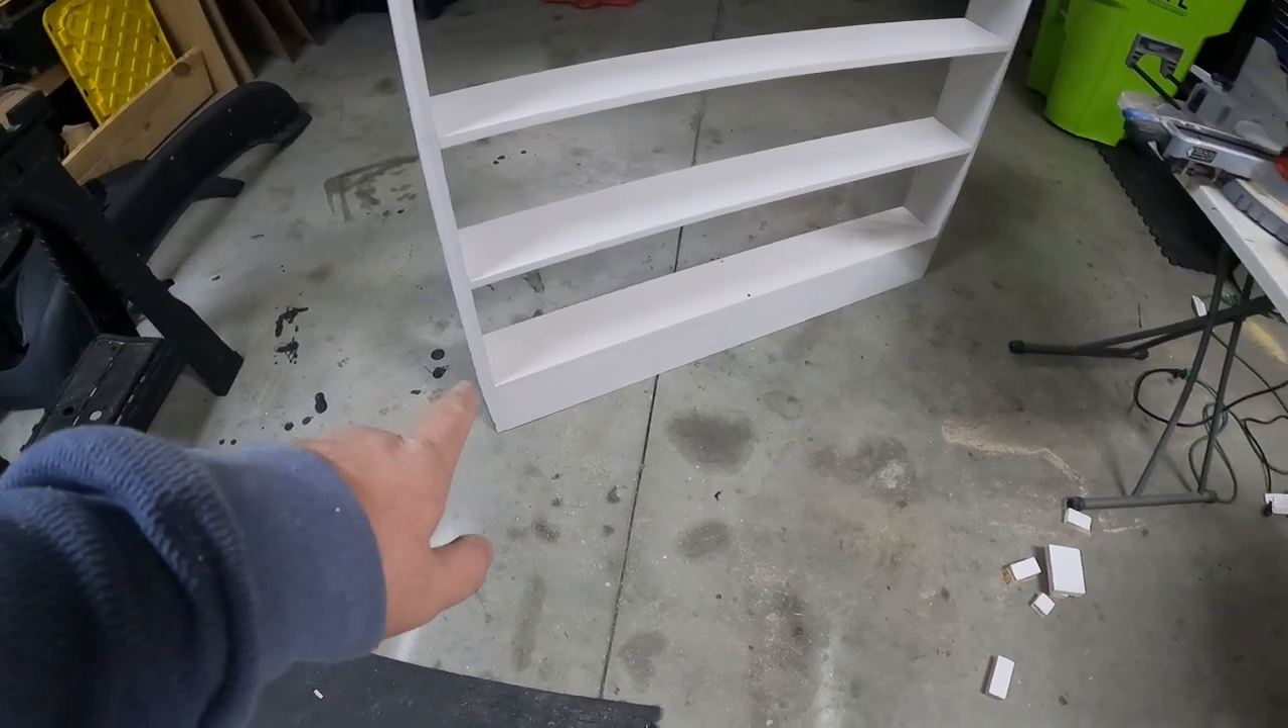And then on the you can see how I boxed in the bottom there.